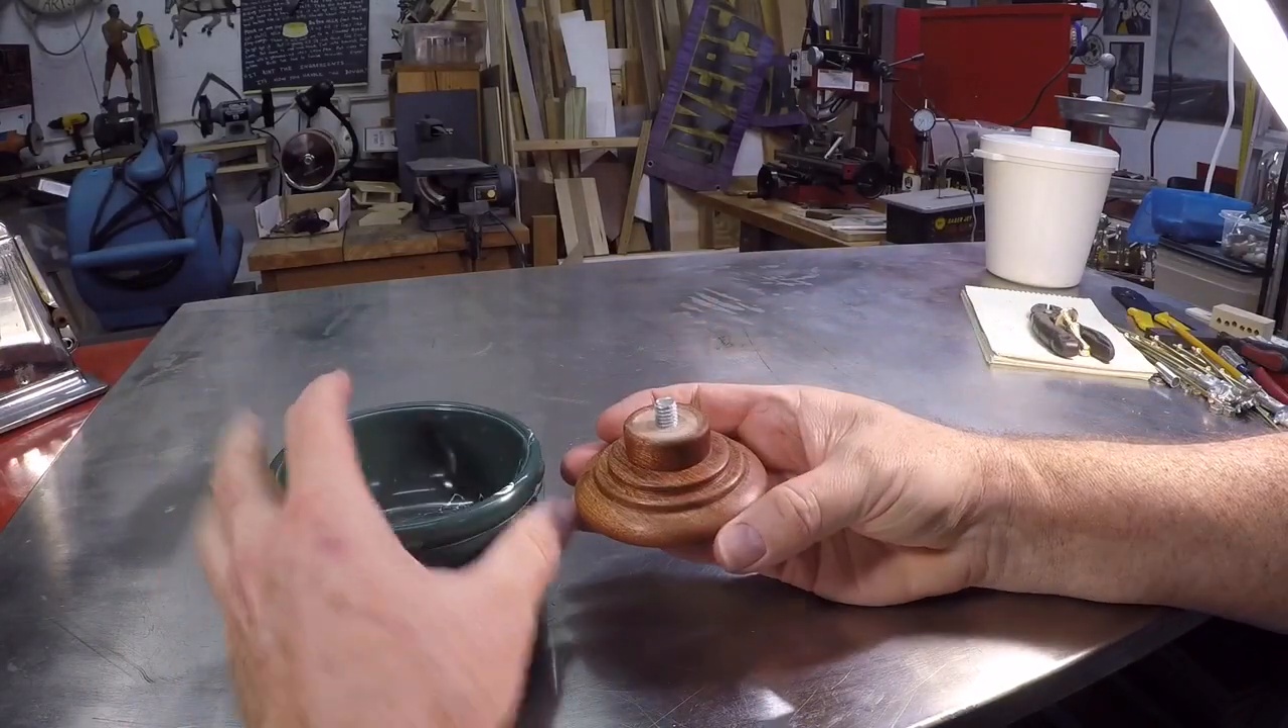I finished the bottom today and I've got a piece of all thread in there.